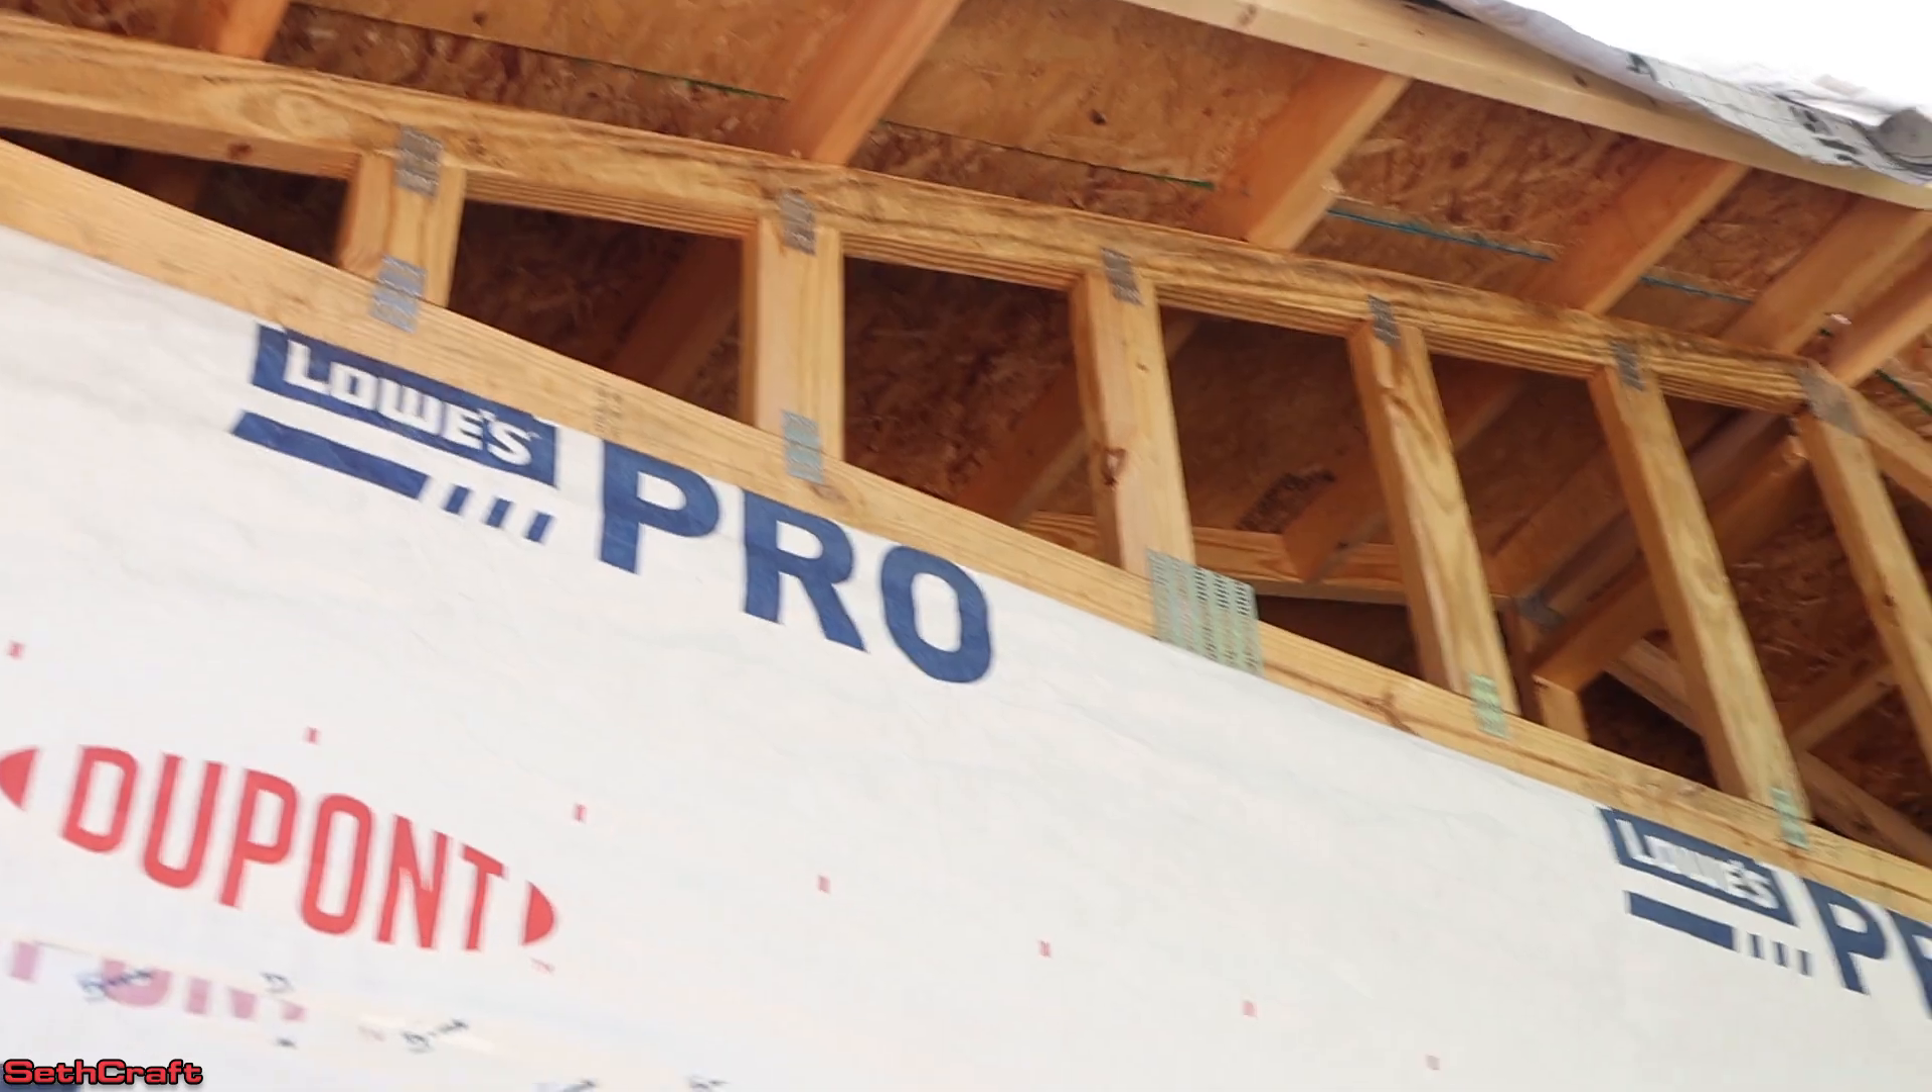So the gable end right now is exposed or open and so I need to get my OSB sheathing and Tyvek up there before I put in anything else.